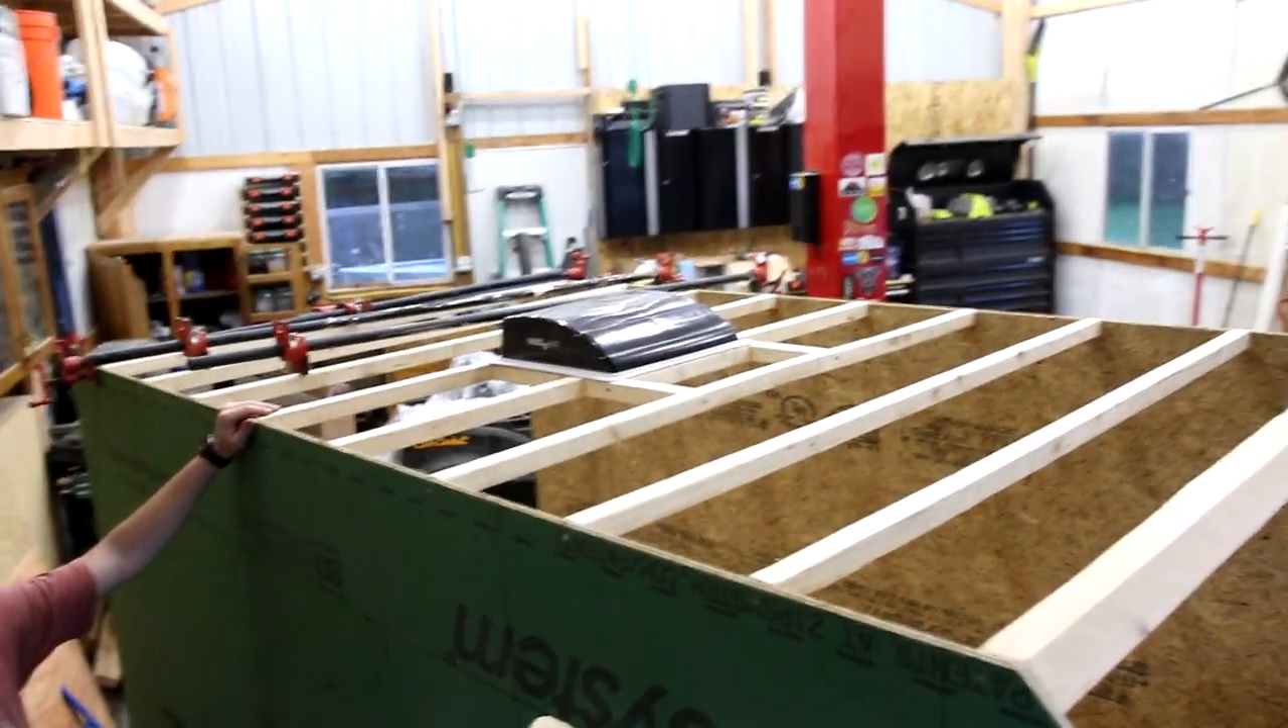We got the rest of these roof, uh, purlins or whatever they're called in.